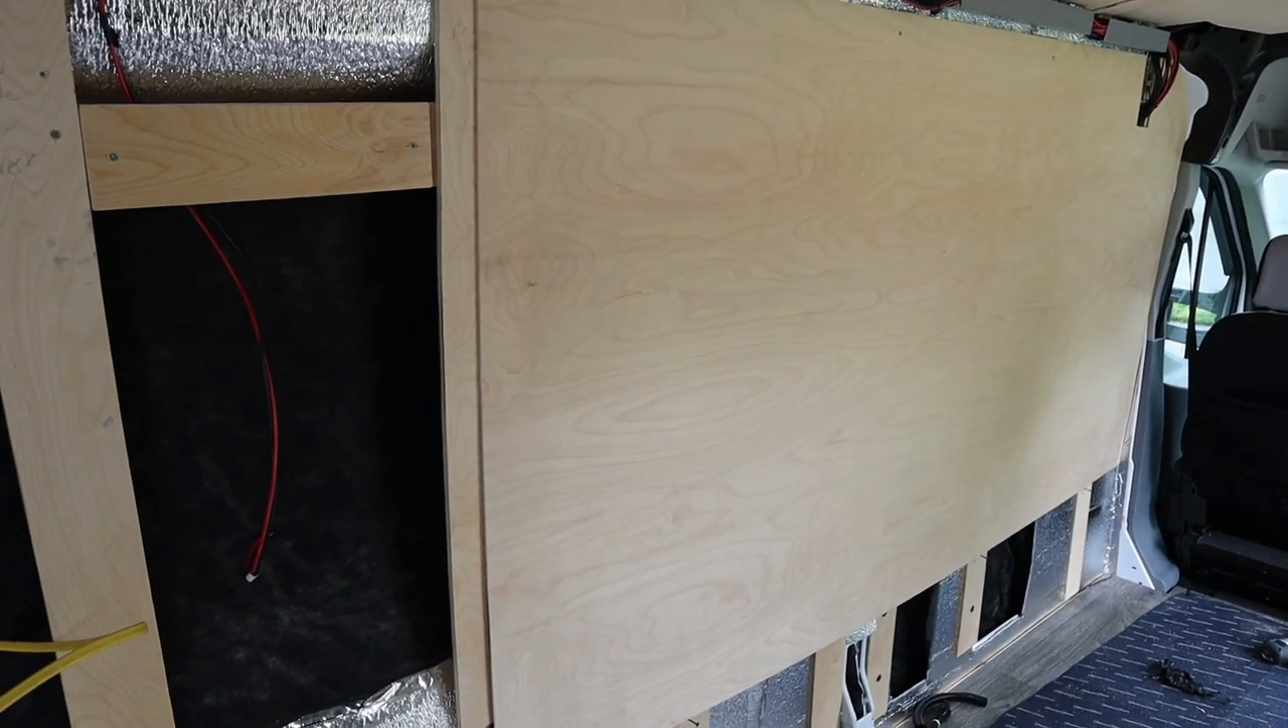Successfully fitted the first sheet of plywood.